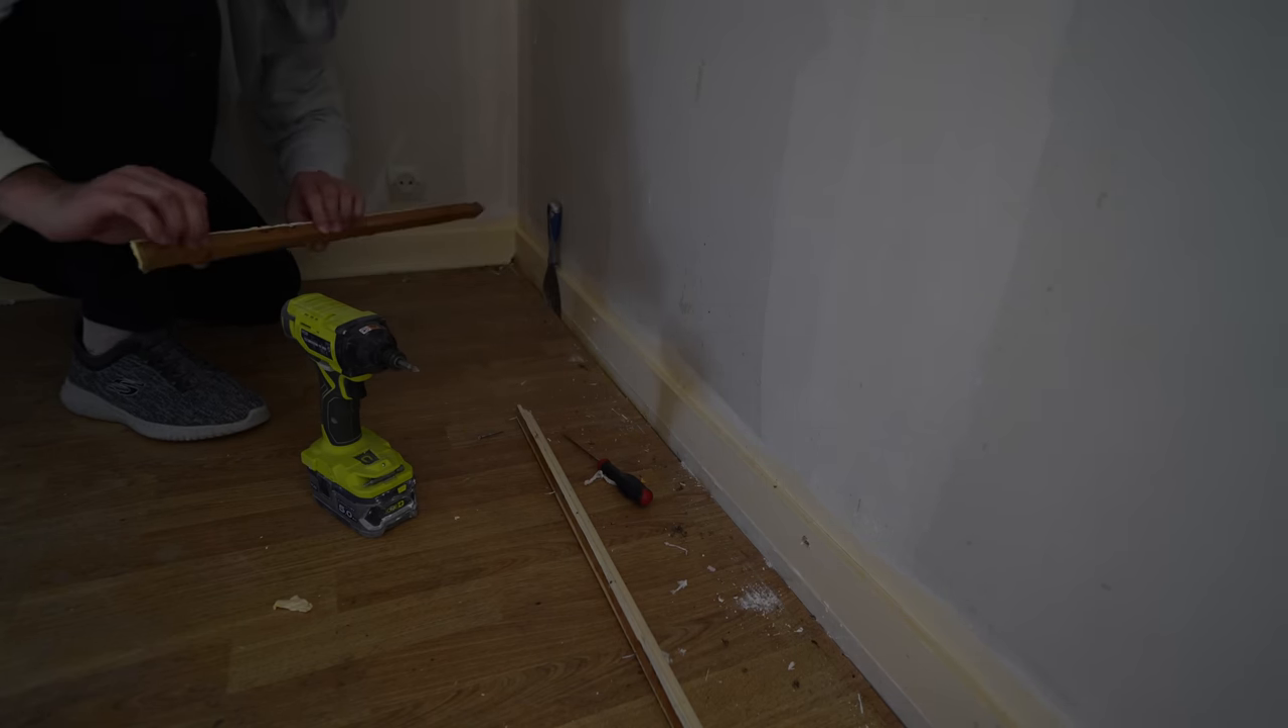I haven't removed the skirting board yet. There we go.